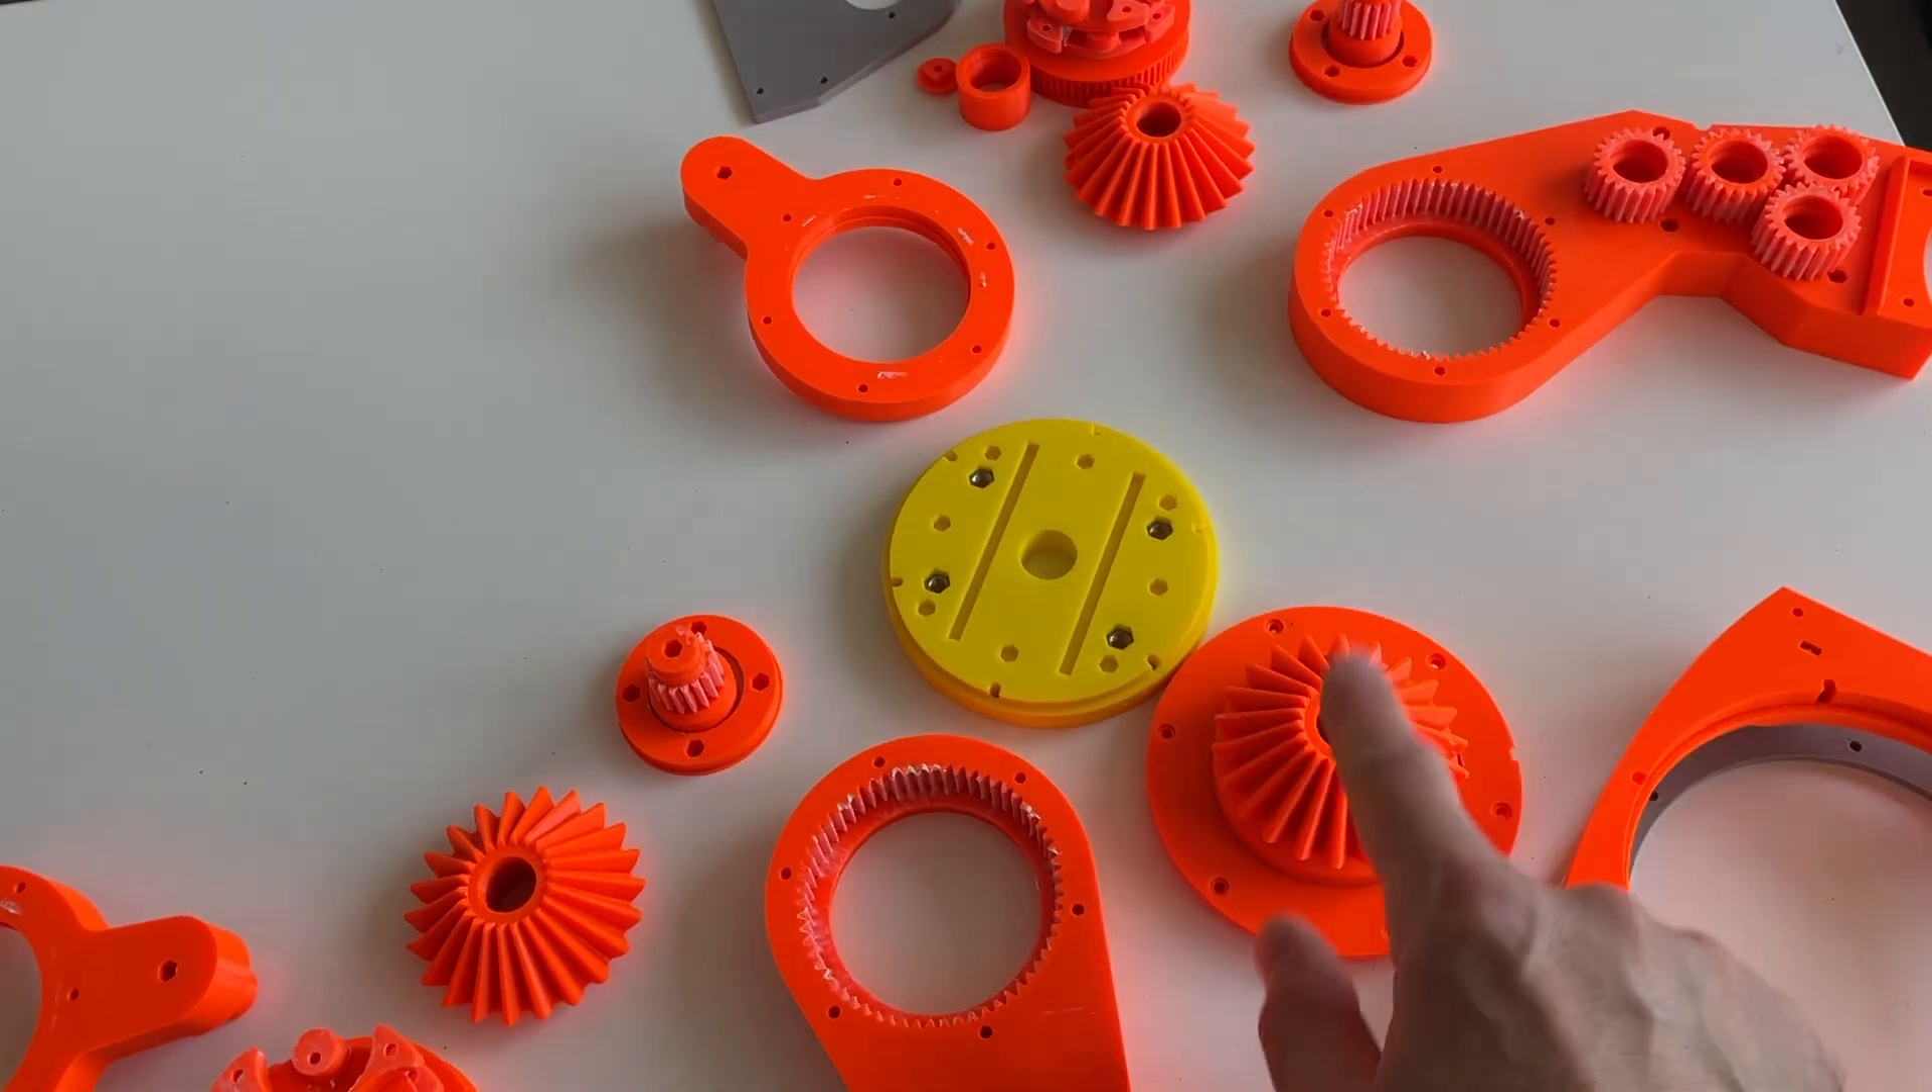I have disassembled completely this module.